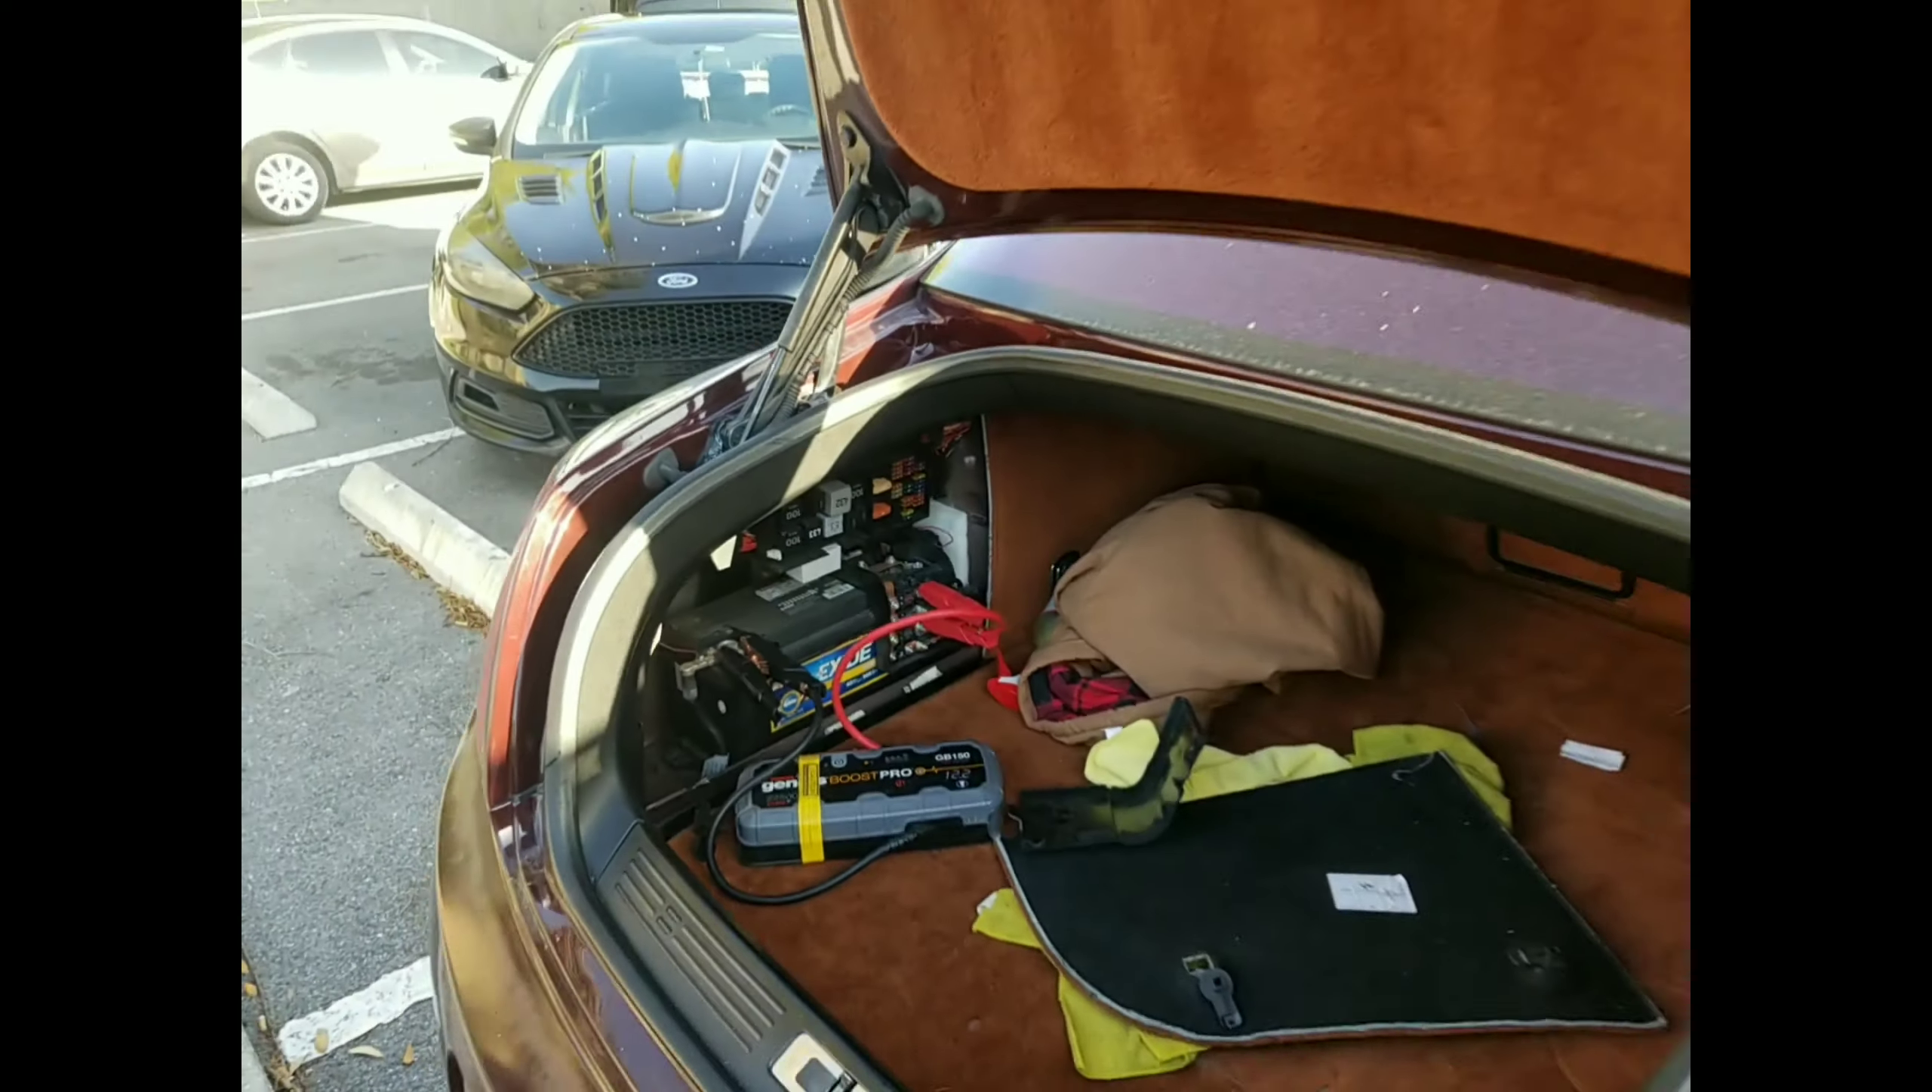And I've got the GB150 box hooked here to the main battery in the back.